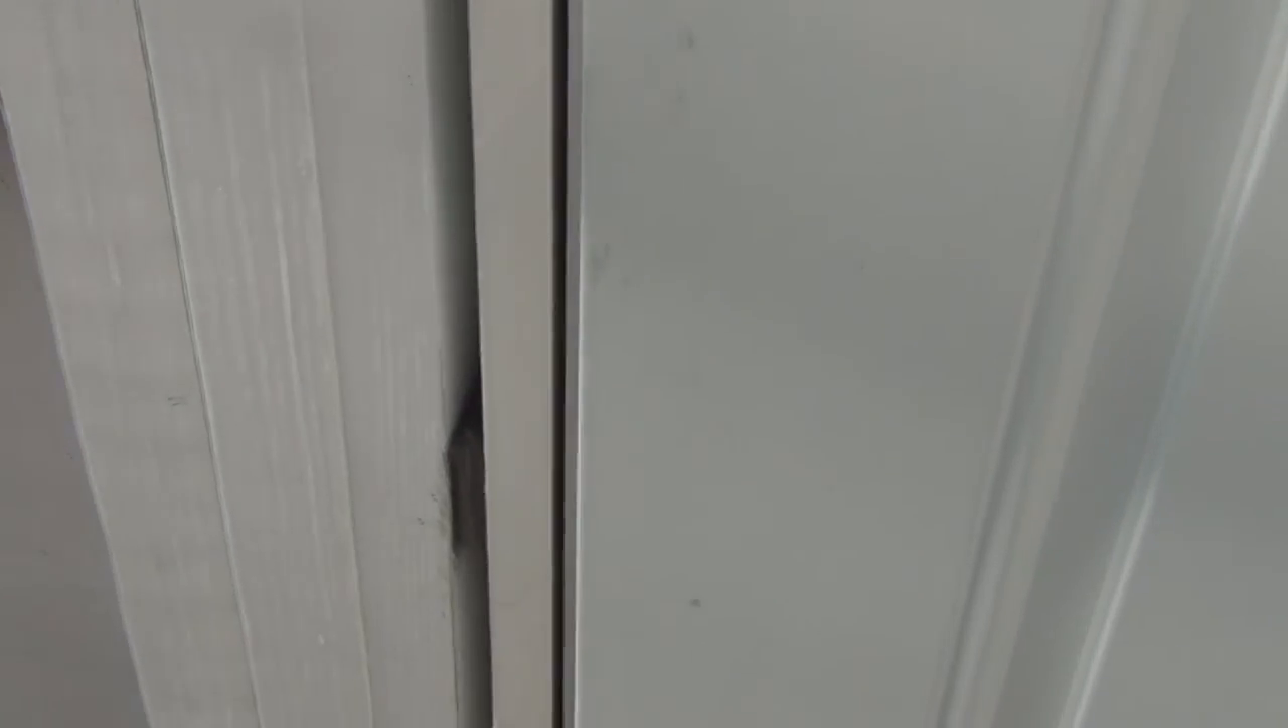So here's the door and the gap that I need to fill in.